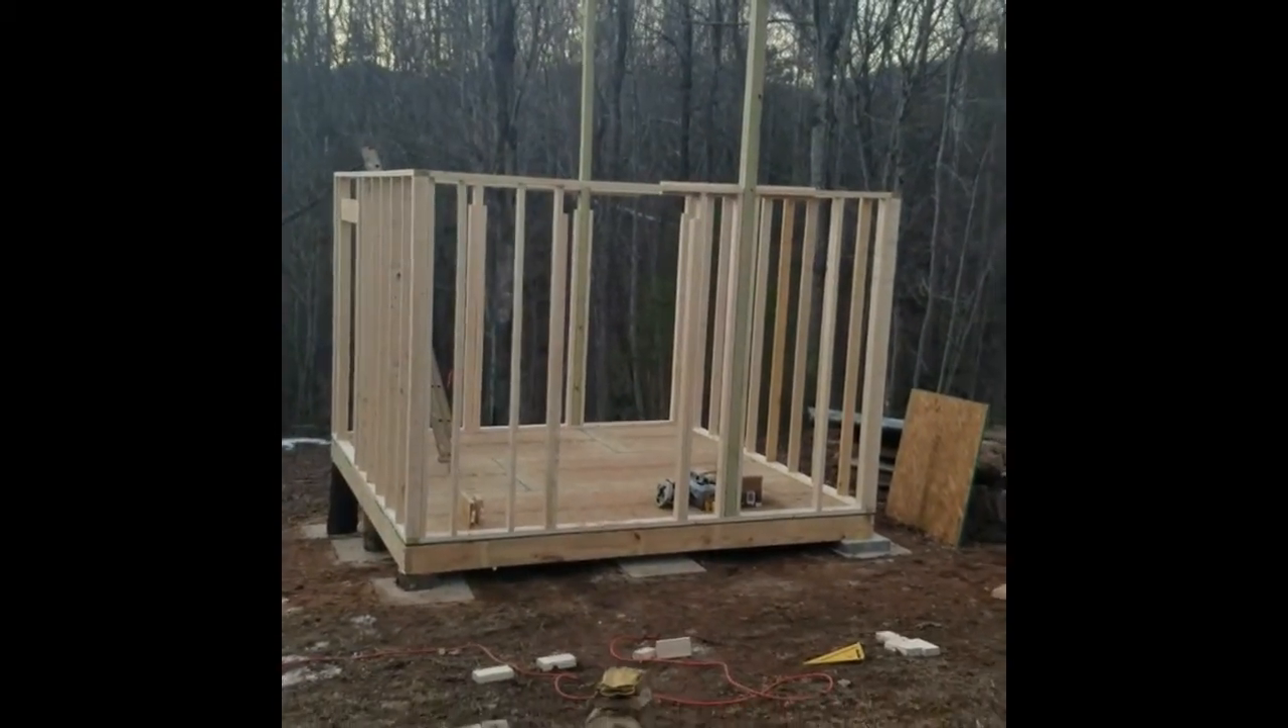We got the floor done got the walls up.